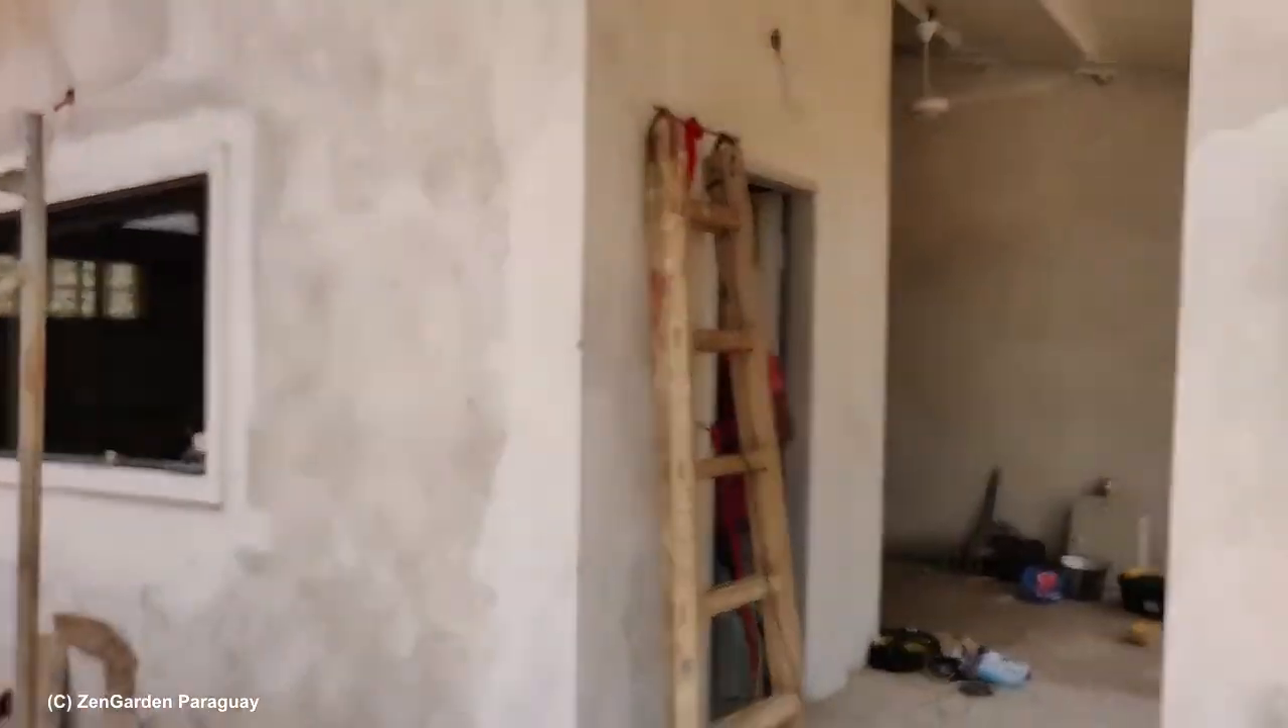Man sieht zum beispiel fenster ist schon drin schön getönt.